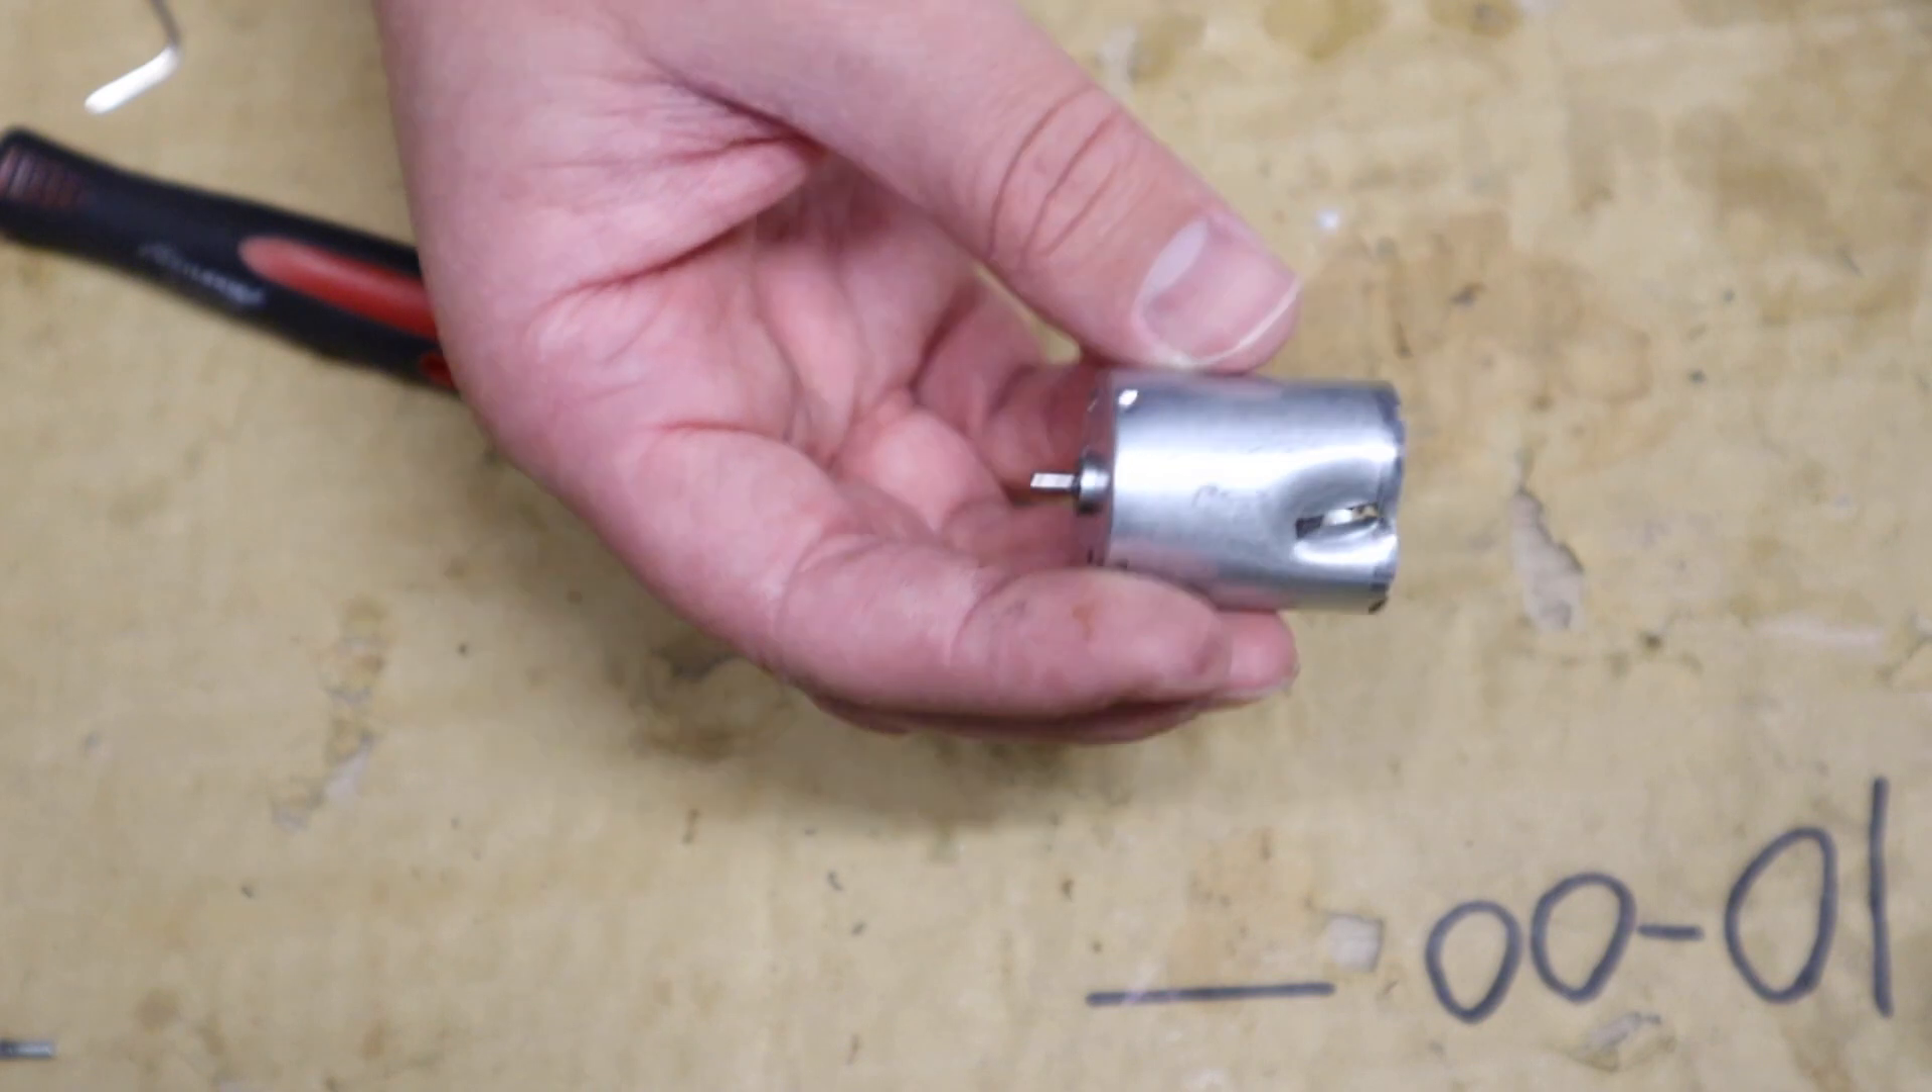There we have our pinion gear off the motor.